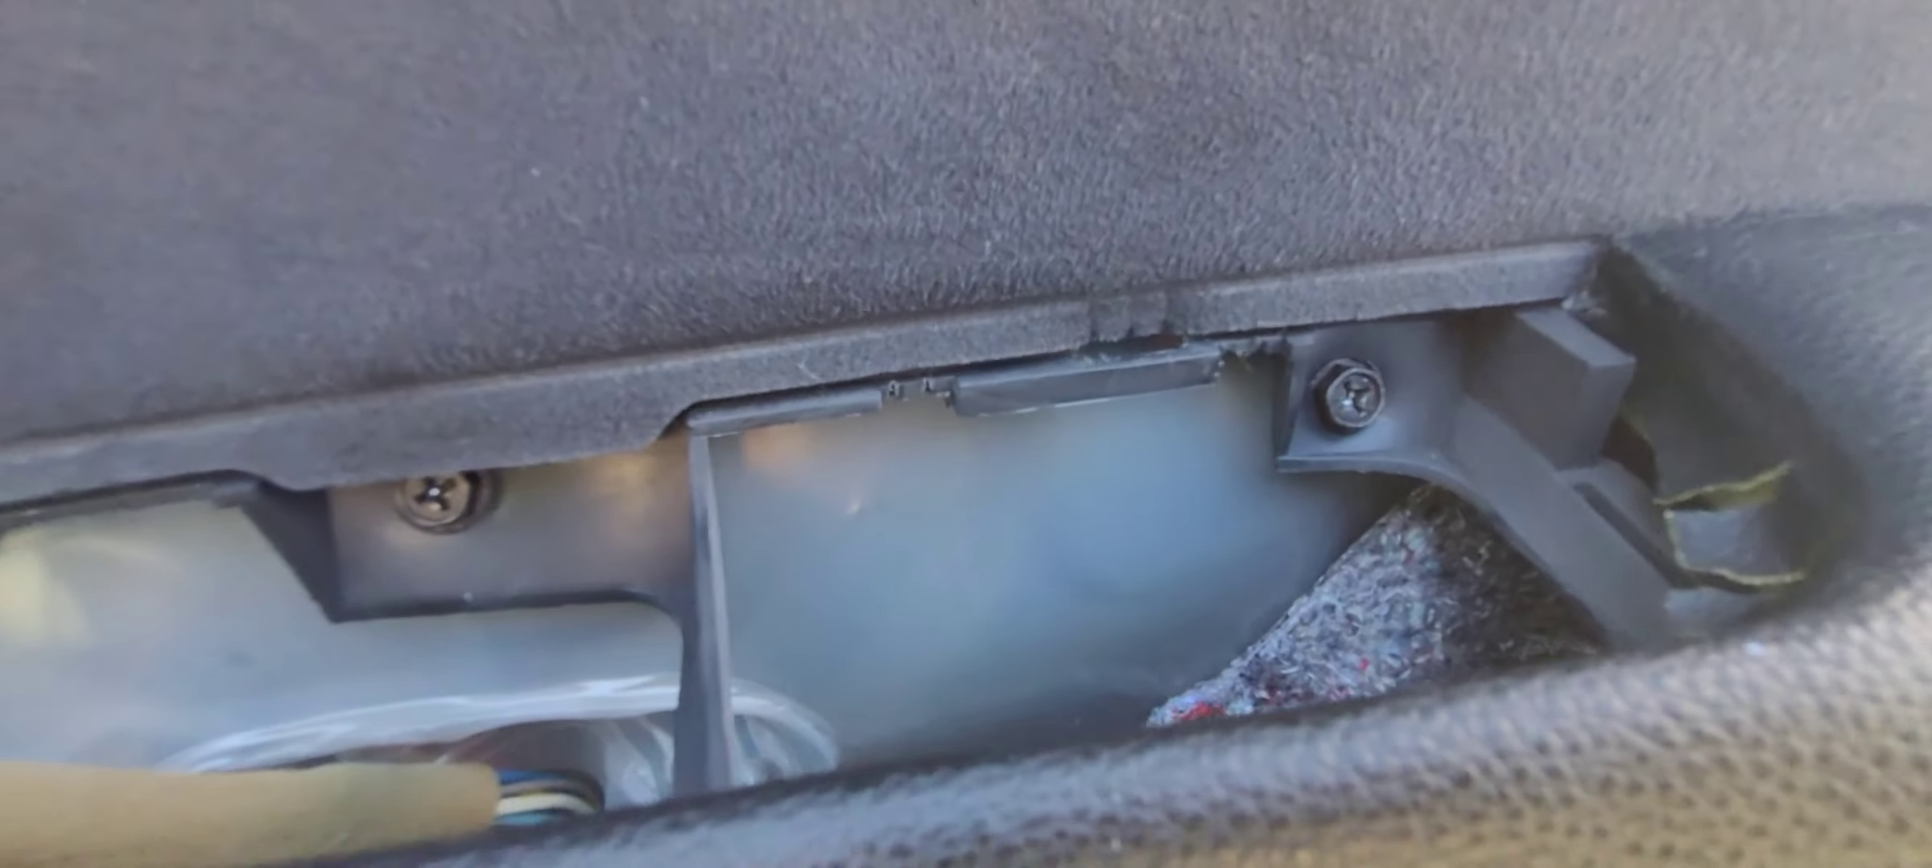So you should have your door card back on. Both screws into place.